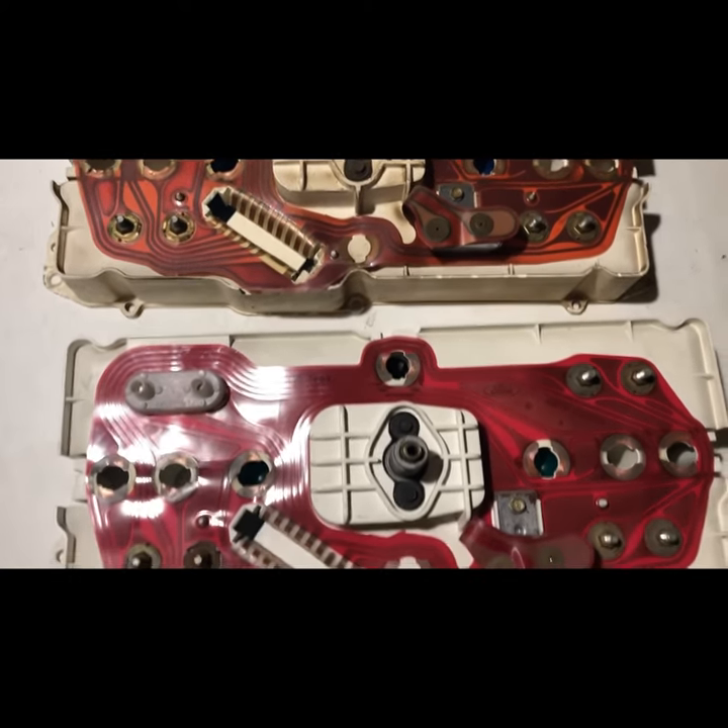I have all the bulbs out, and I'm looking at the printed circuit.